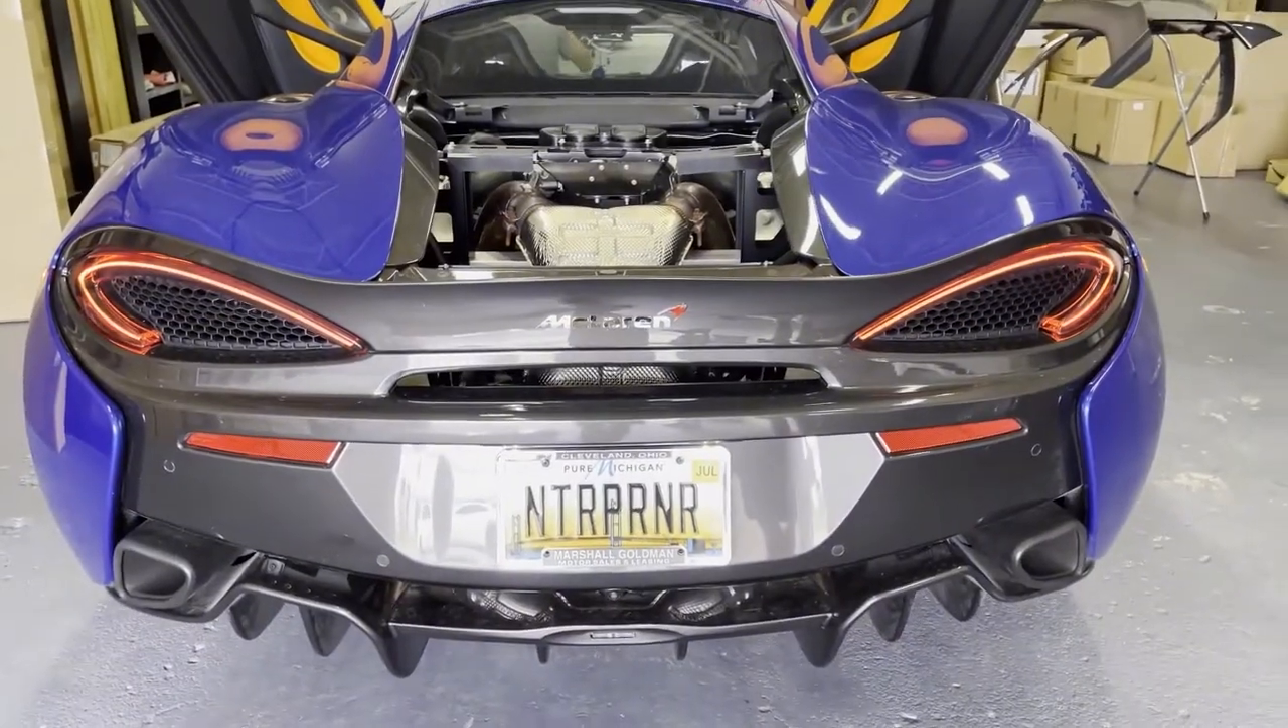Top panel is off exposed engine right there.